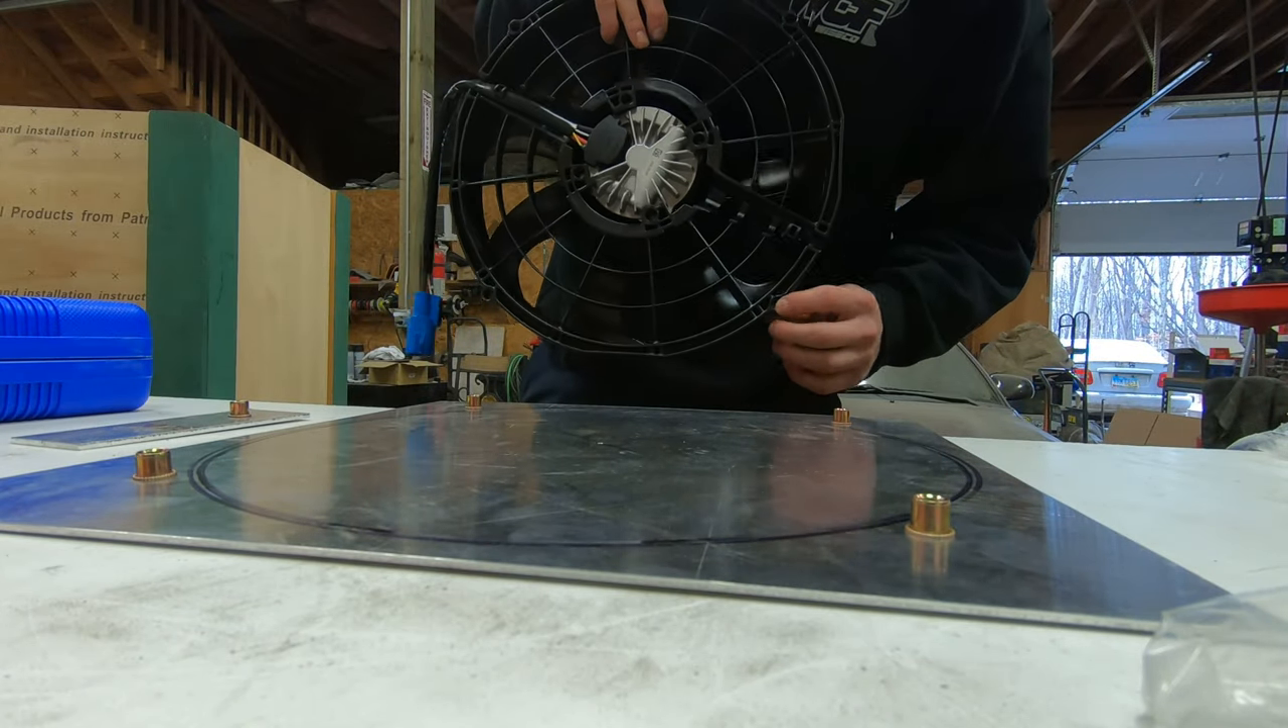And voila, we now have our fourth rivet in place.